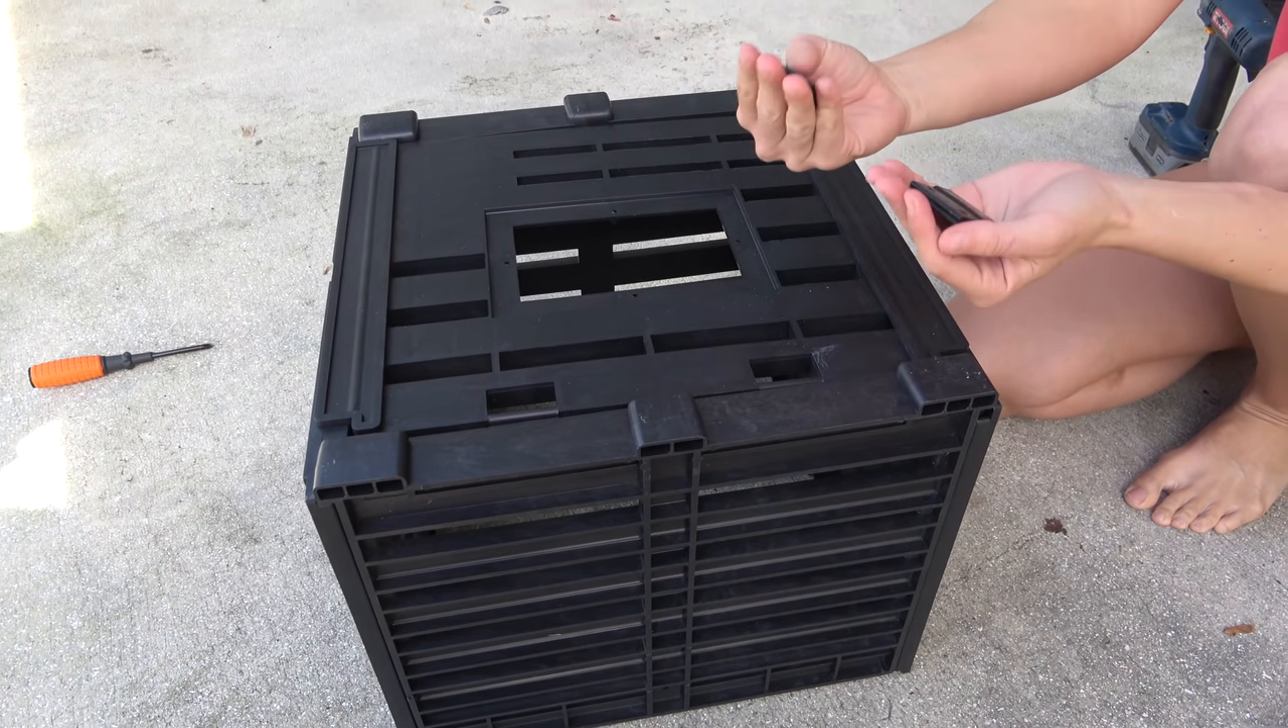The lid fits on there just like perfectly it's nice and flush.